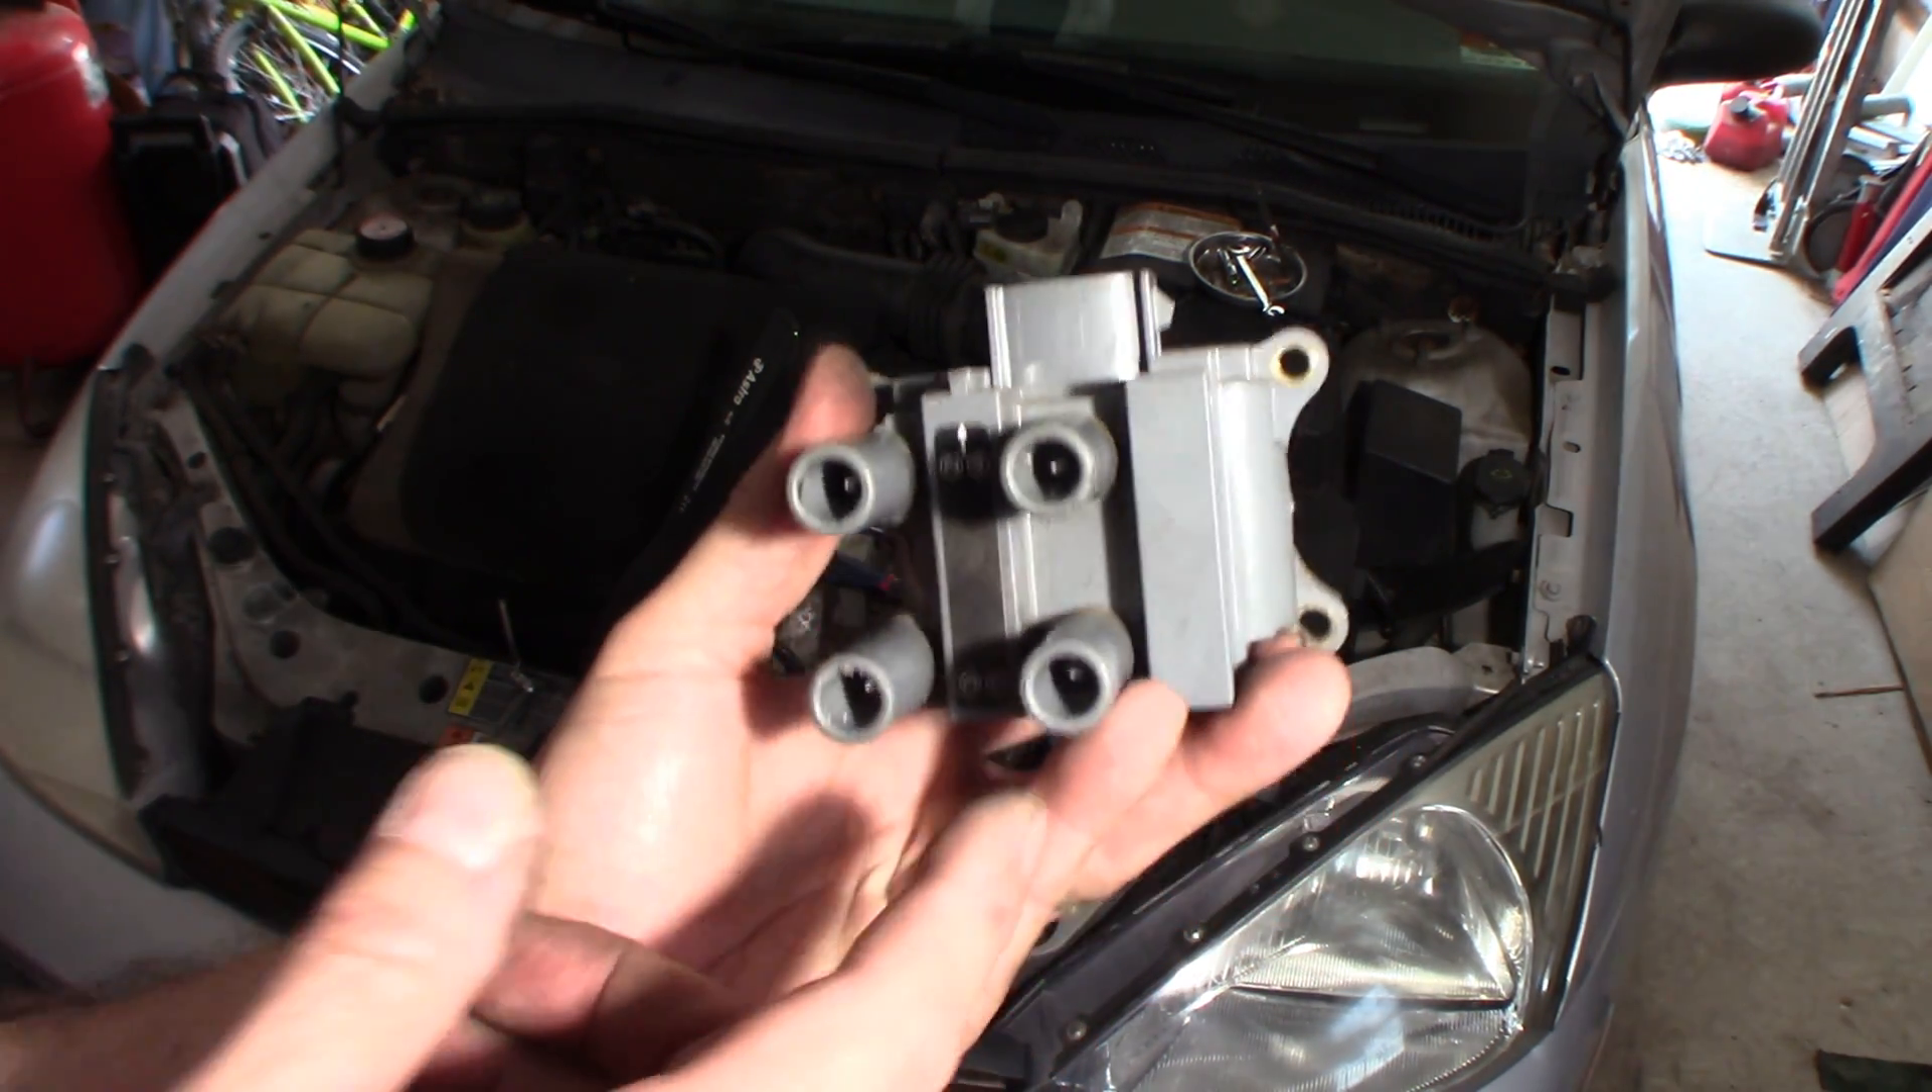So I got the coil out.